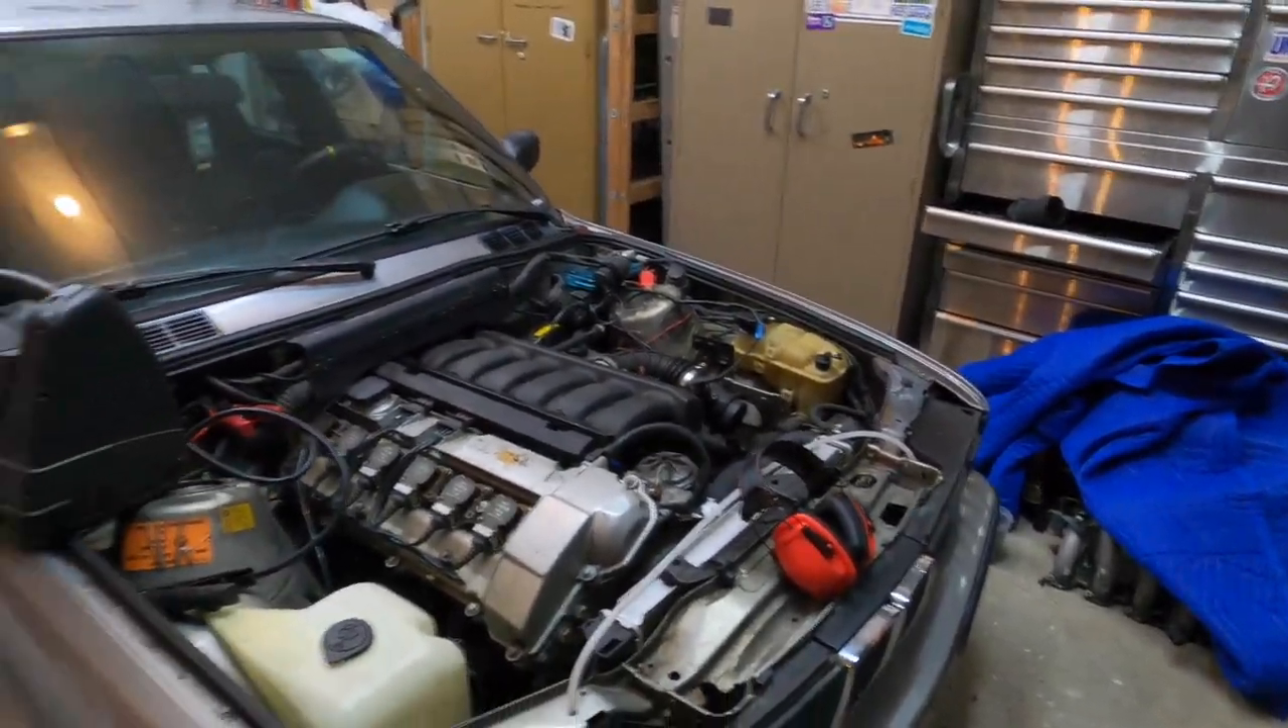Uh i got a few more things to do i gotta put the hood on get the exhaust made.